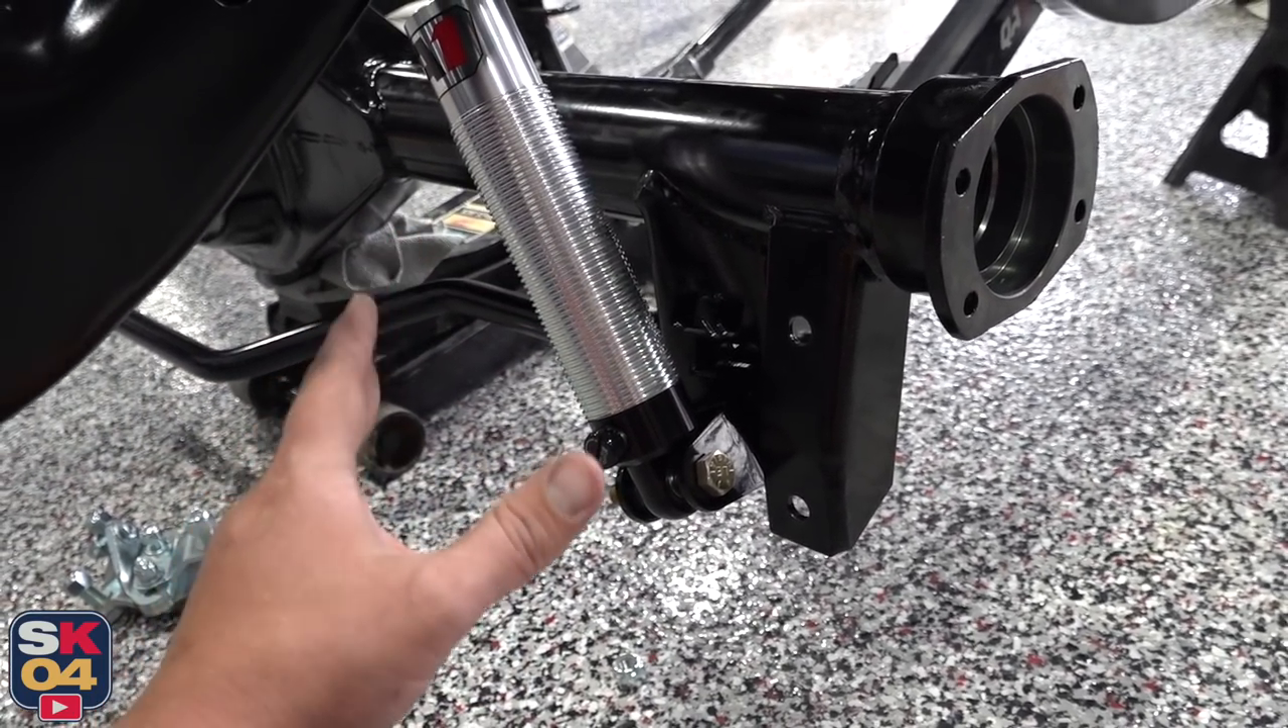I still have to put the coil on.